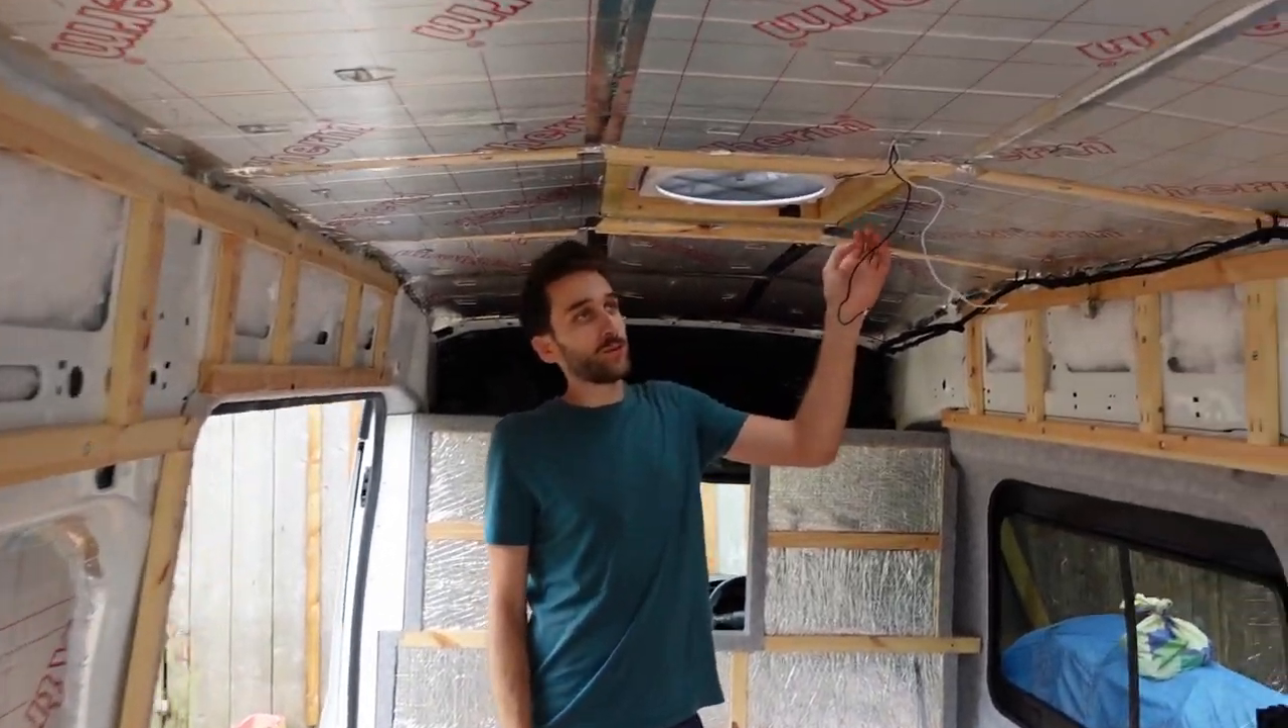The fan is already installed it's already got its wires coming down so that's going to be hooked up here.